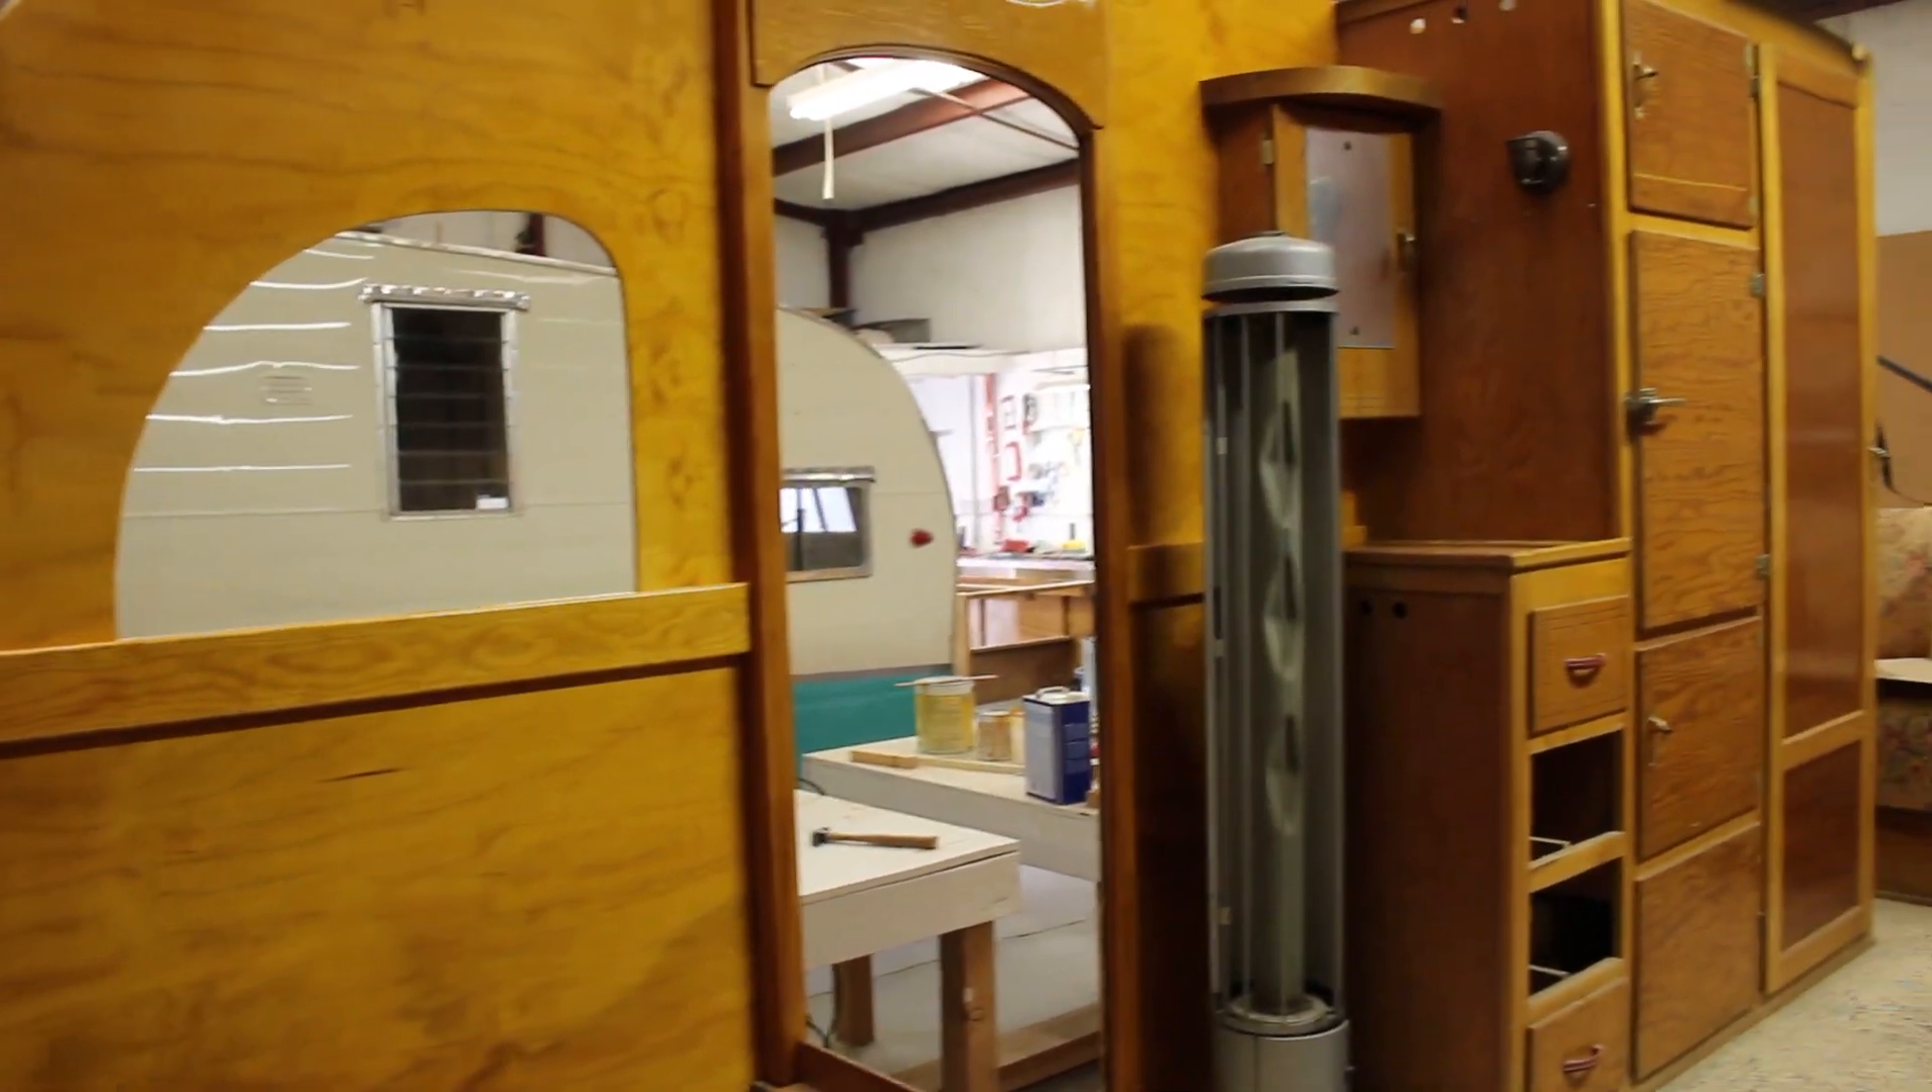And there's what she looks like with the door frame installed and the other framing installed.